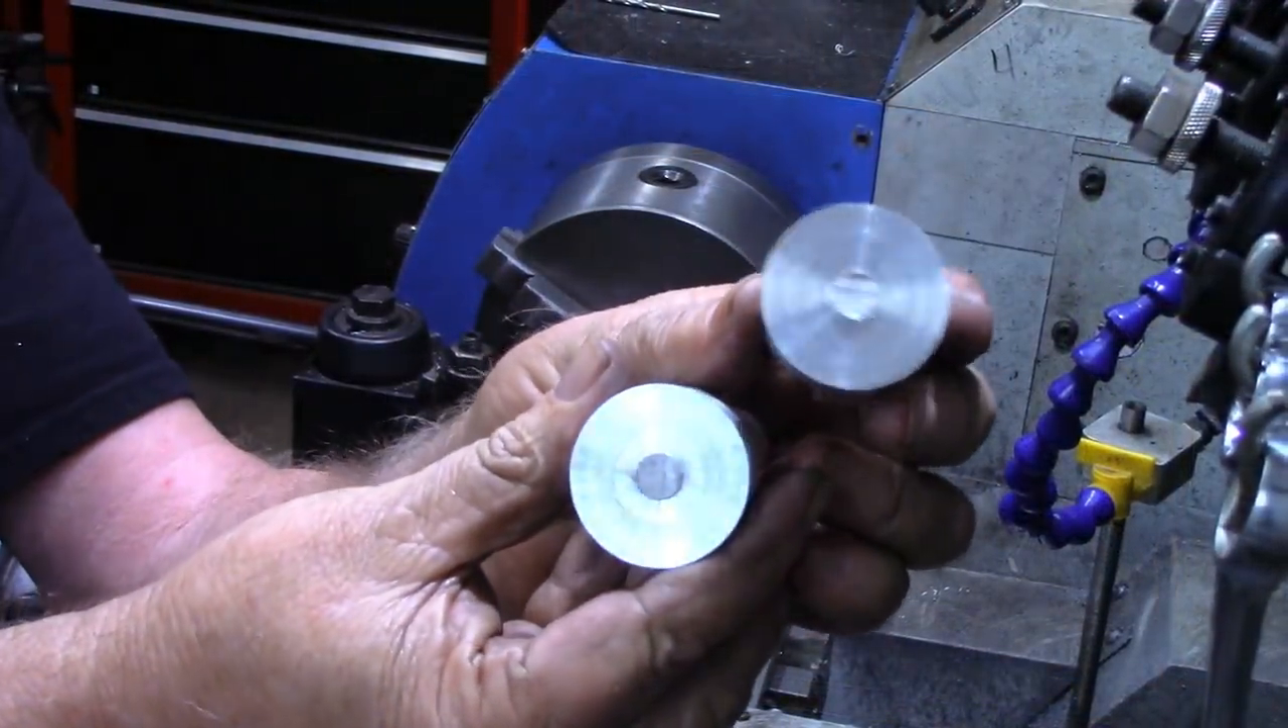Okay, I've got the two pieces separated now.